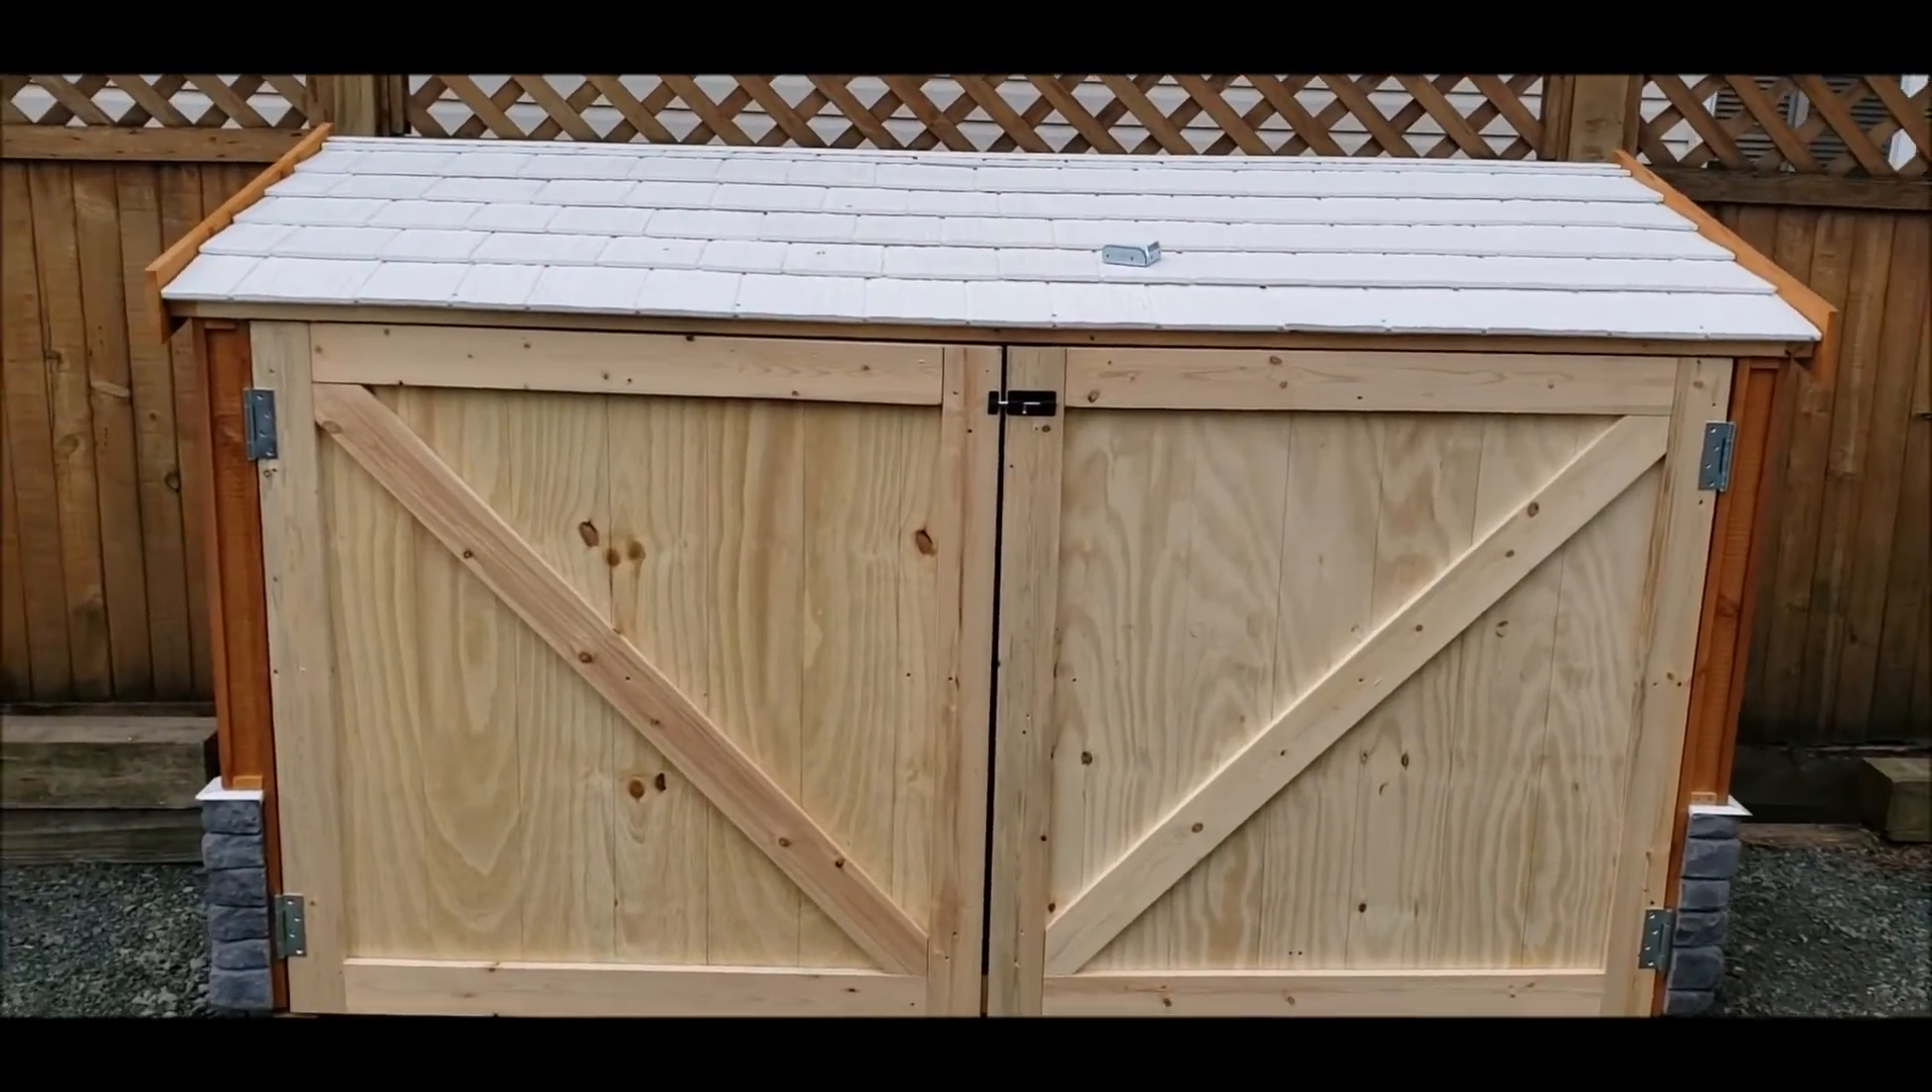So I got the doors on and I wound up moving the whole enclosure over to where it's going to be located.